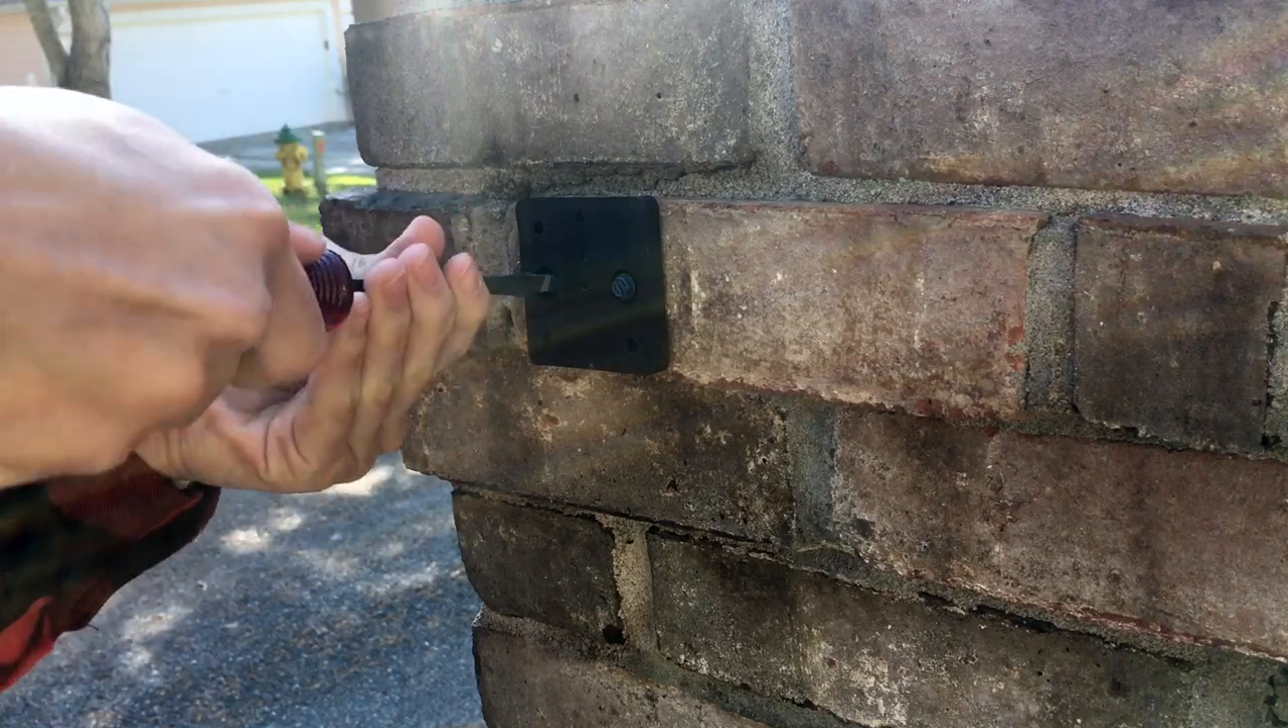Once the two holes were drilled, I hand screwed in the flag plate. These TAPCON brick anchors were included in the flag kit.